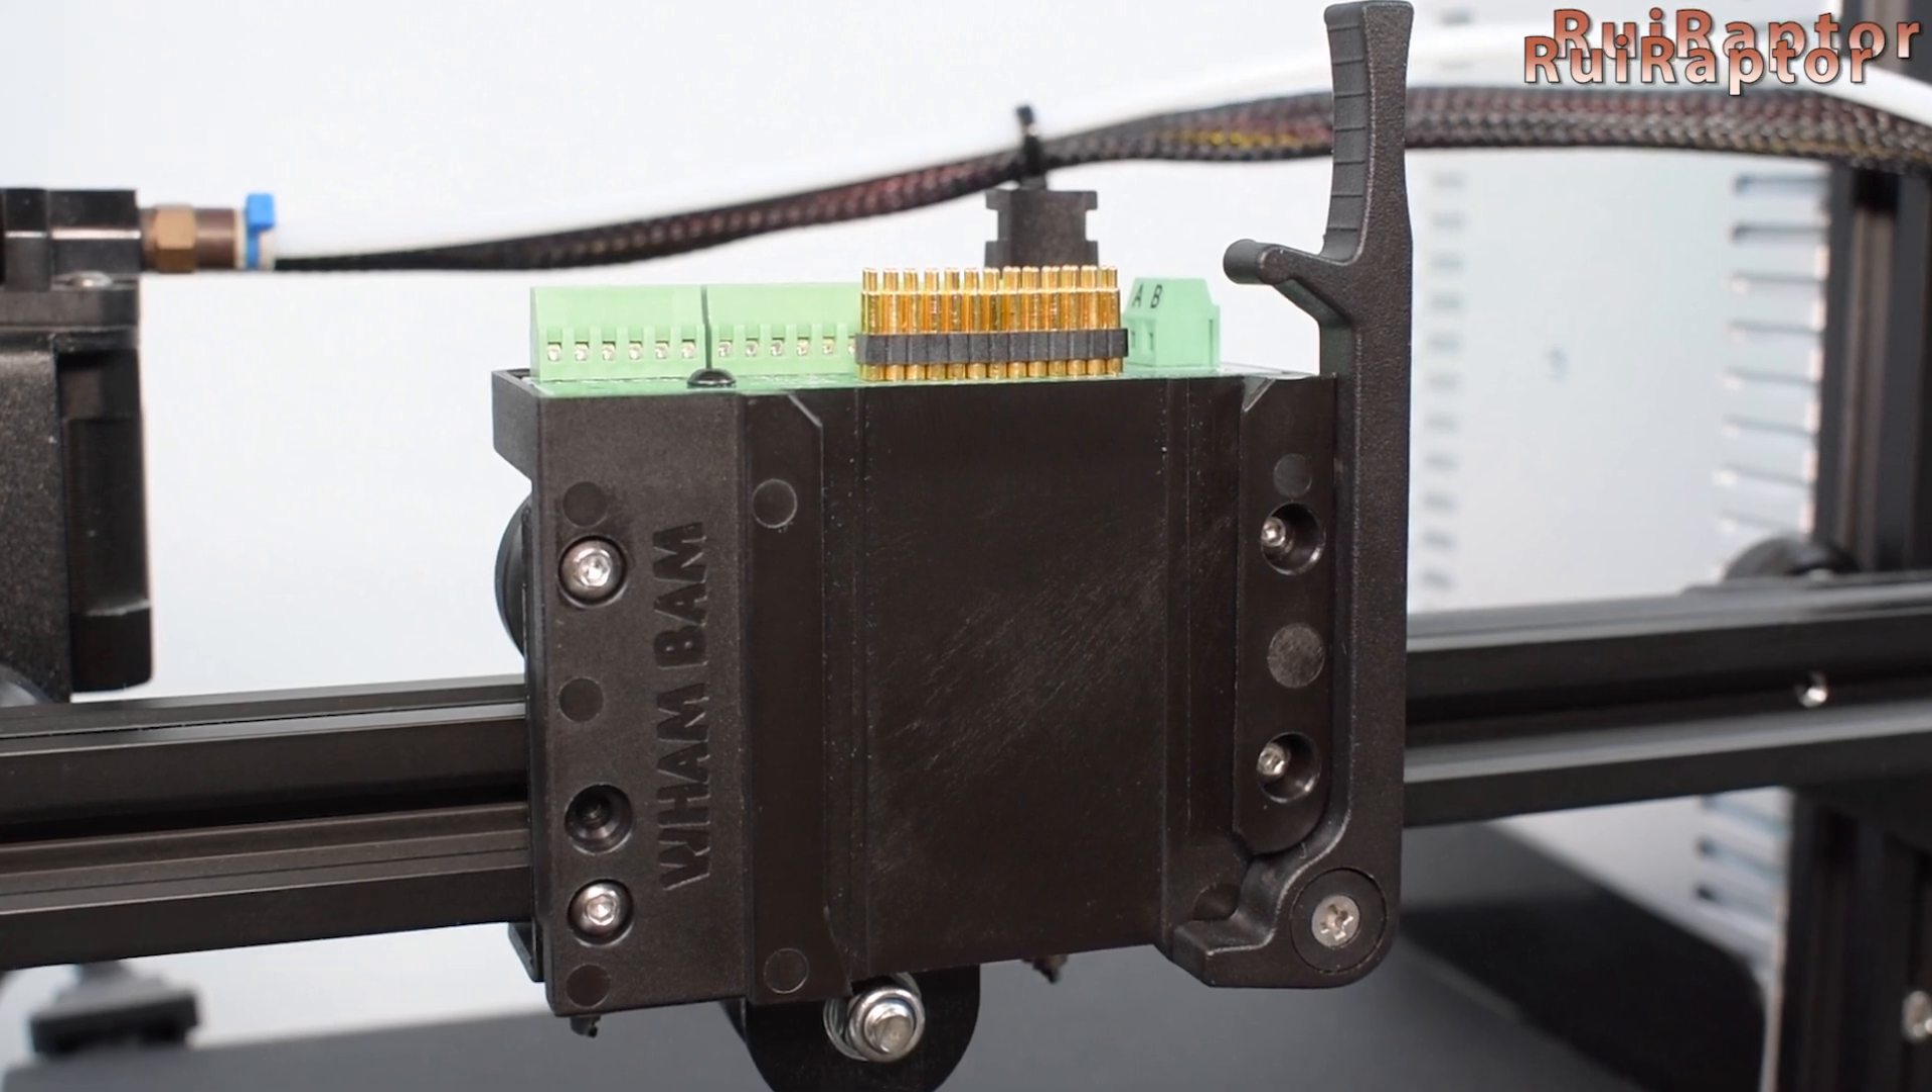Okay, the fixed plate is installed. The electrical connections still need to be made, but first, let's go through the mobile plate installation.